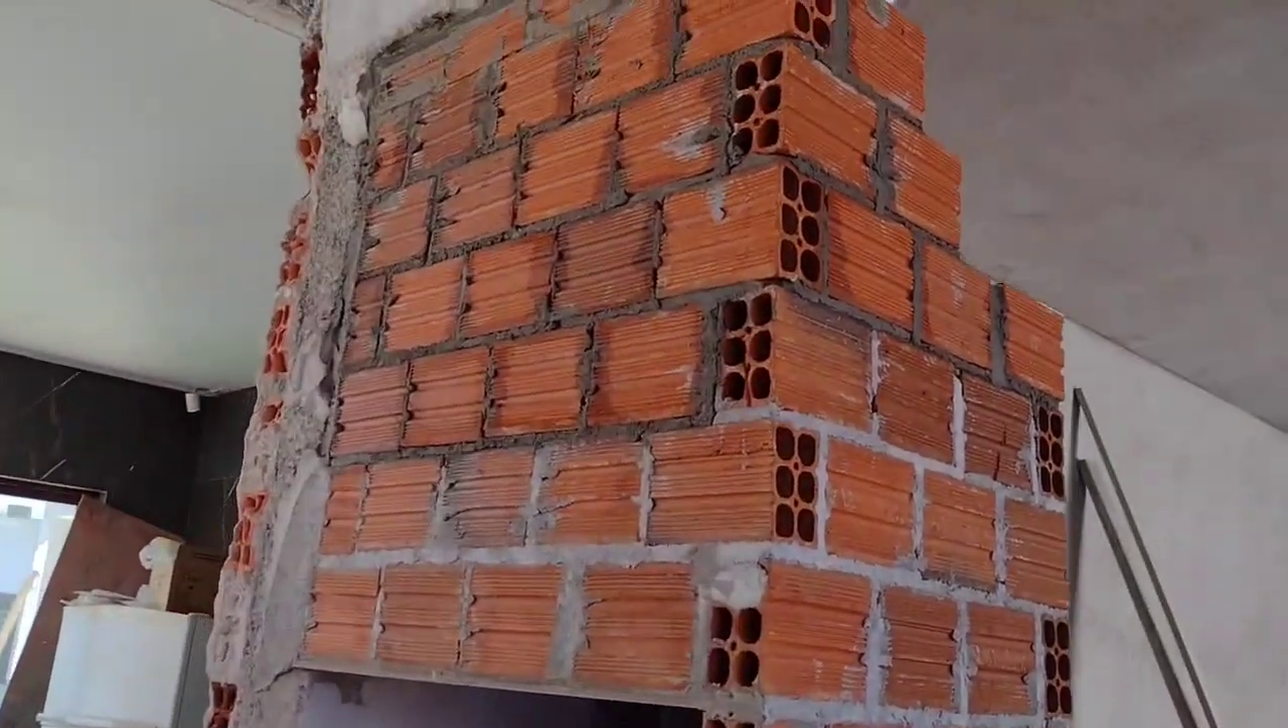Eu já fechei a frente aqui, ó.